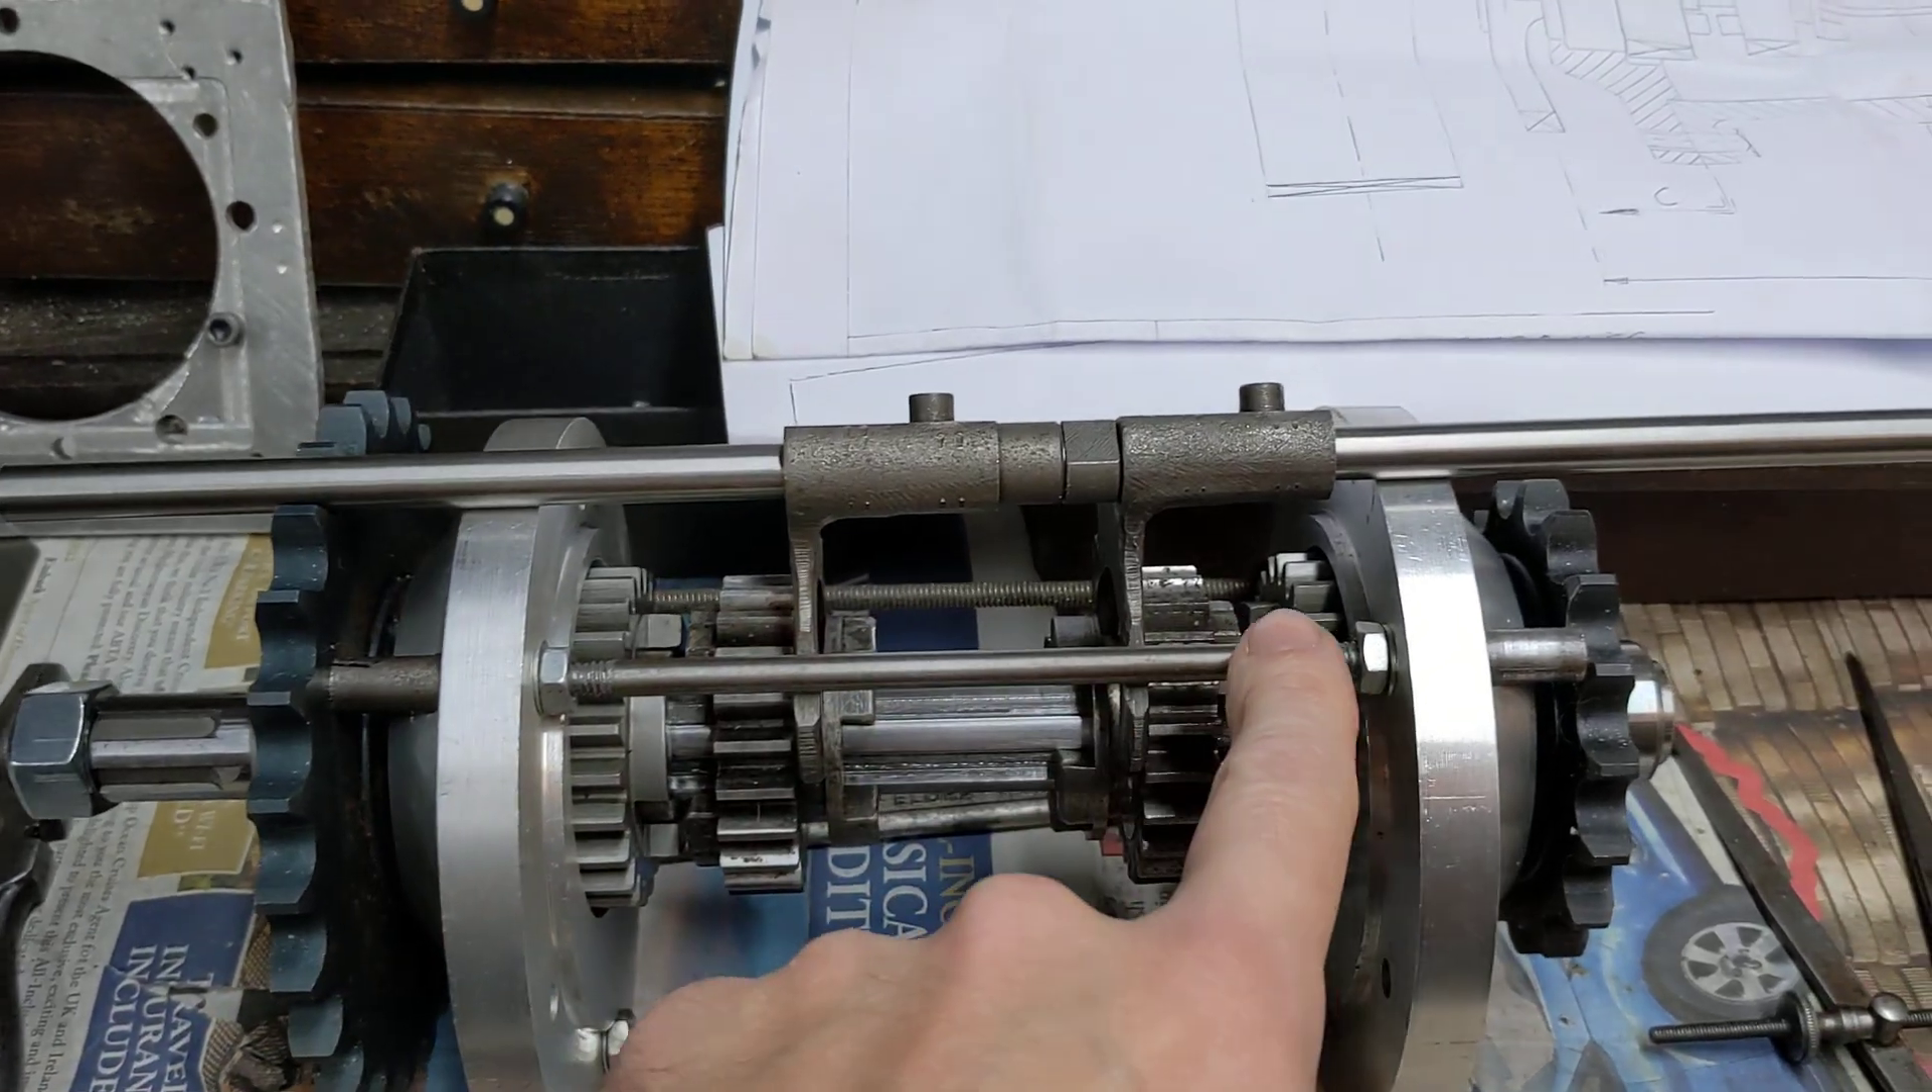Right so here we have the box assembled with these bars here in place of the casing.